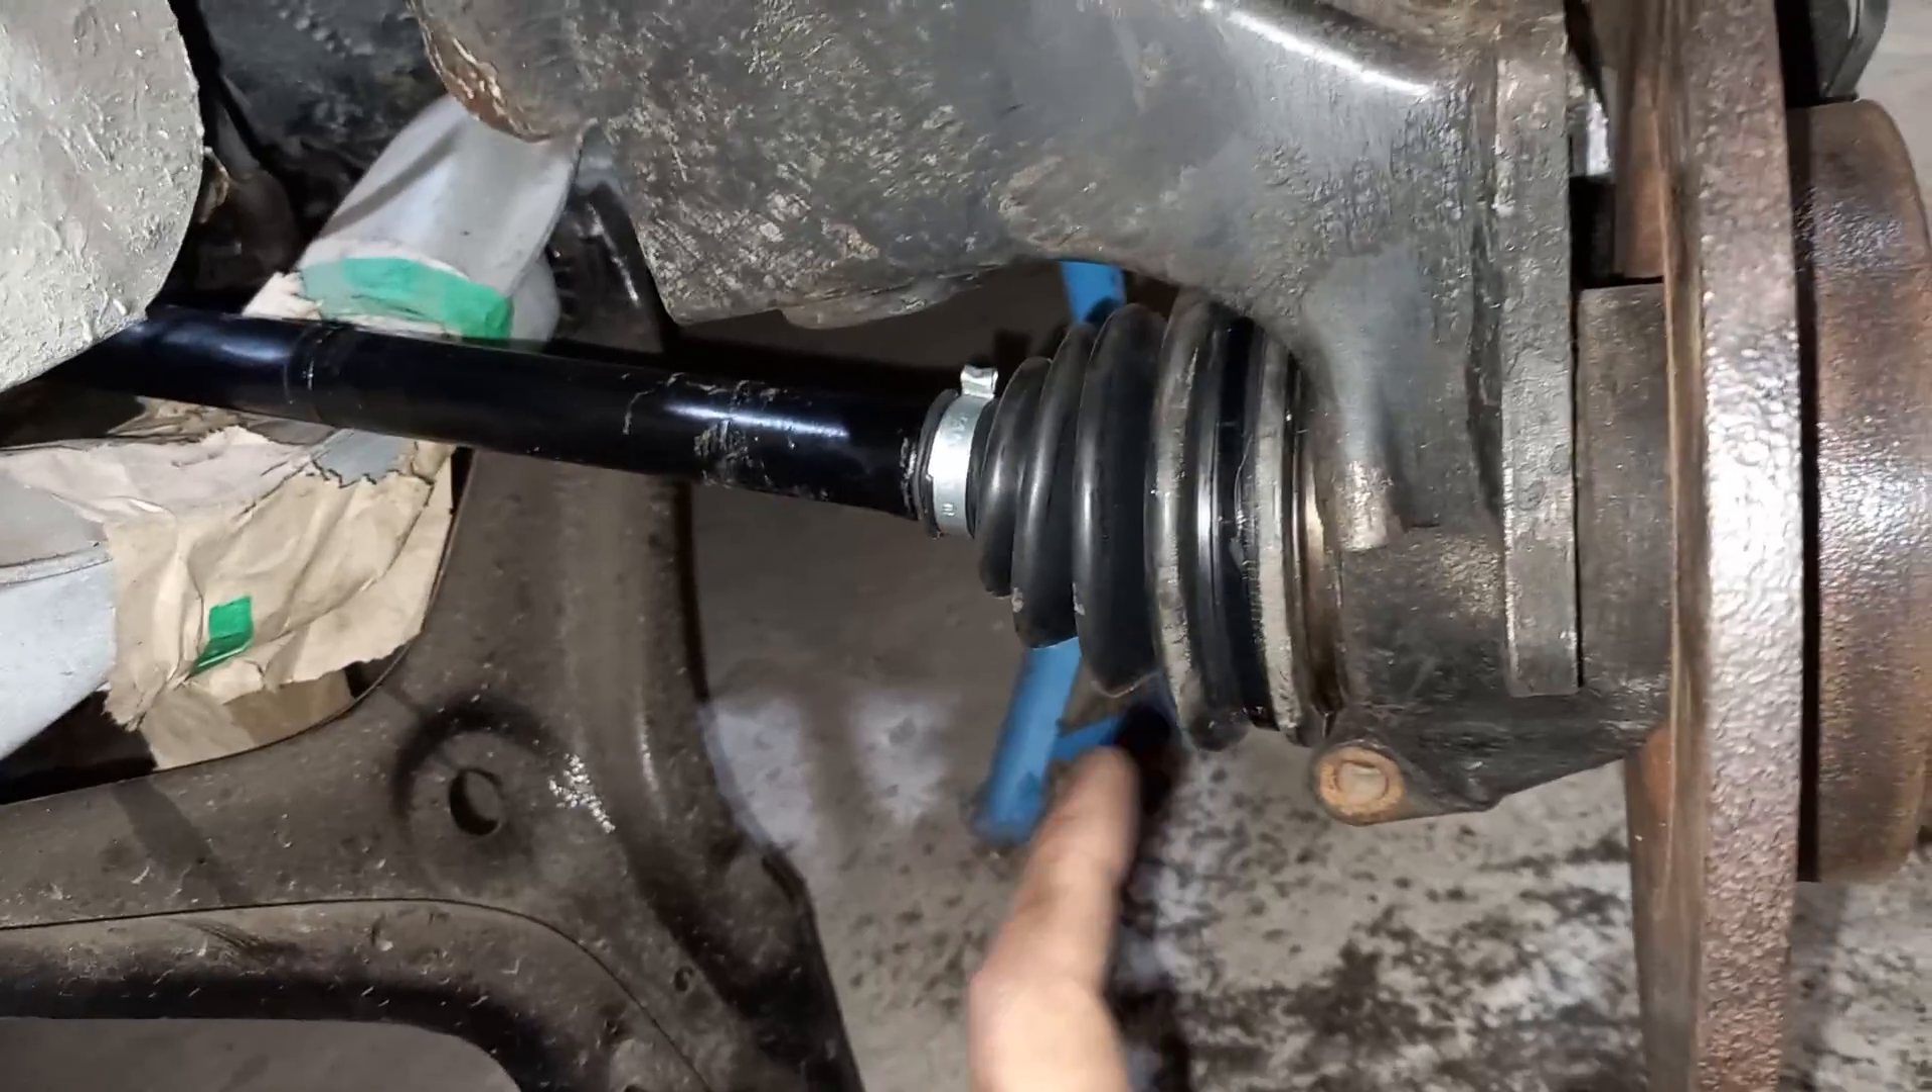E as homocinéticas já colocamos aí no carro.